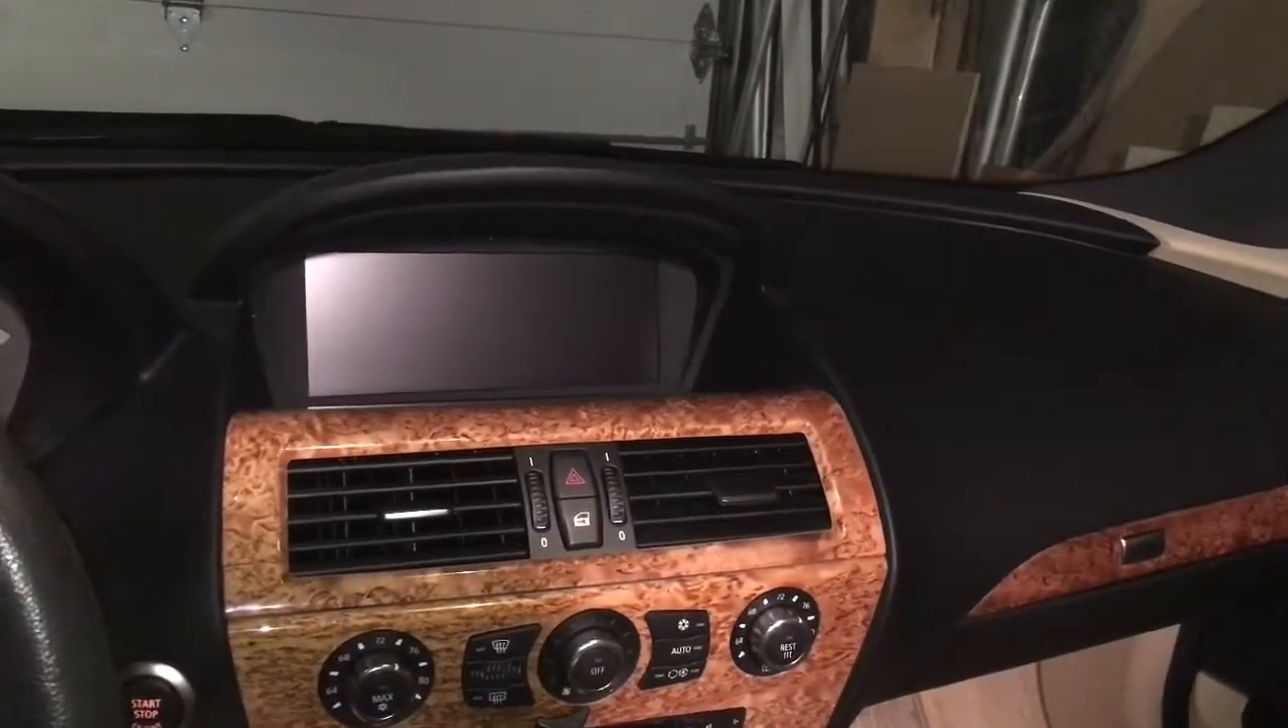So here is the final installation of the Vivid screen. Mounted in the dash. It fits perfectly in place of the old screen. The screws perfectly lined up. The dash came back together. With no damage to the trim.